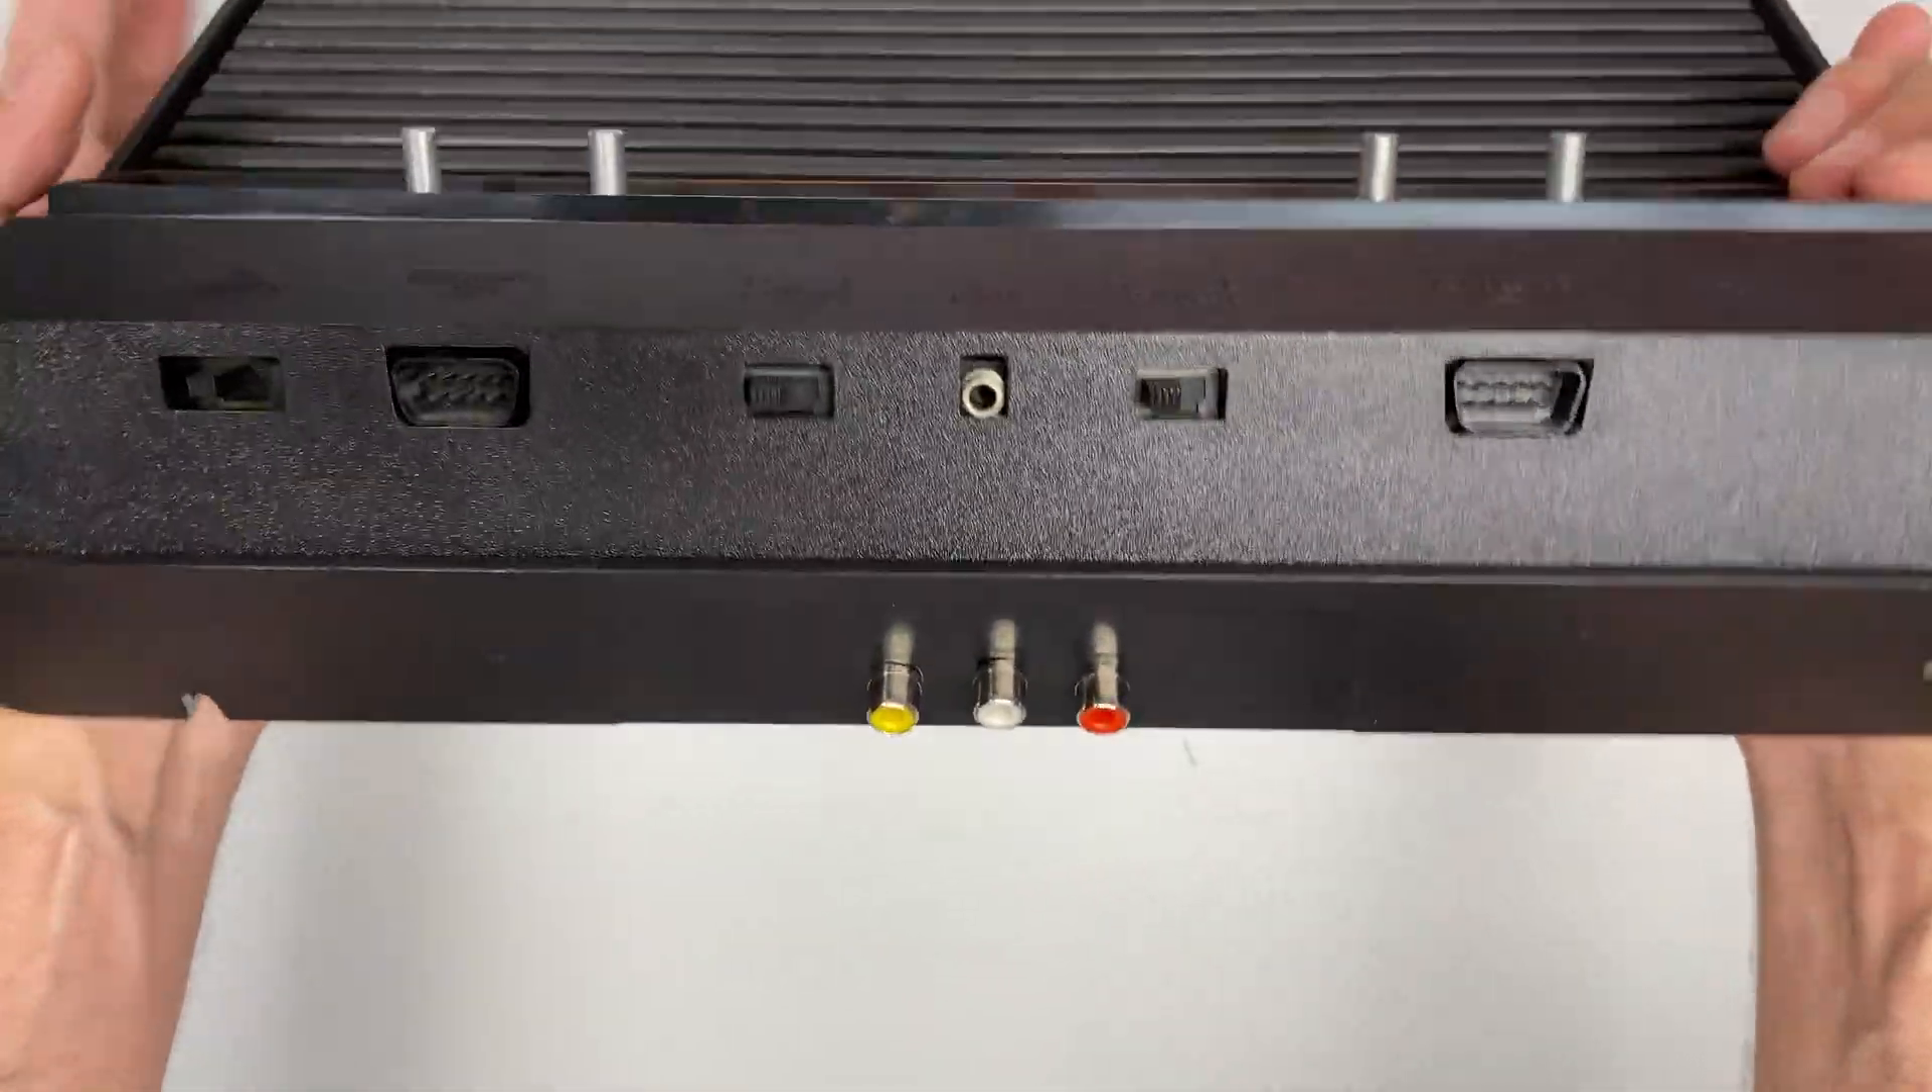All right so at this point we have successfully added rca cables to our atari 2600.